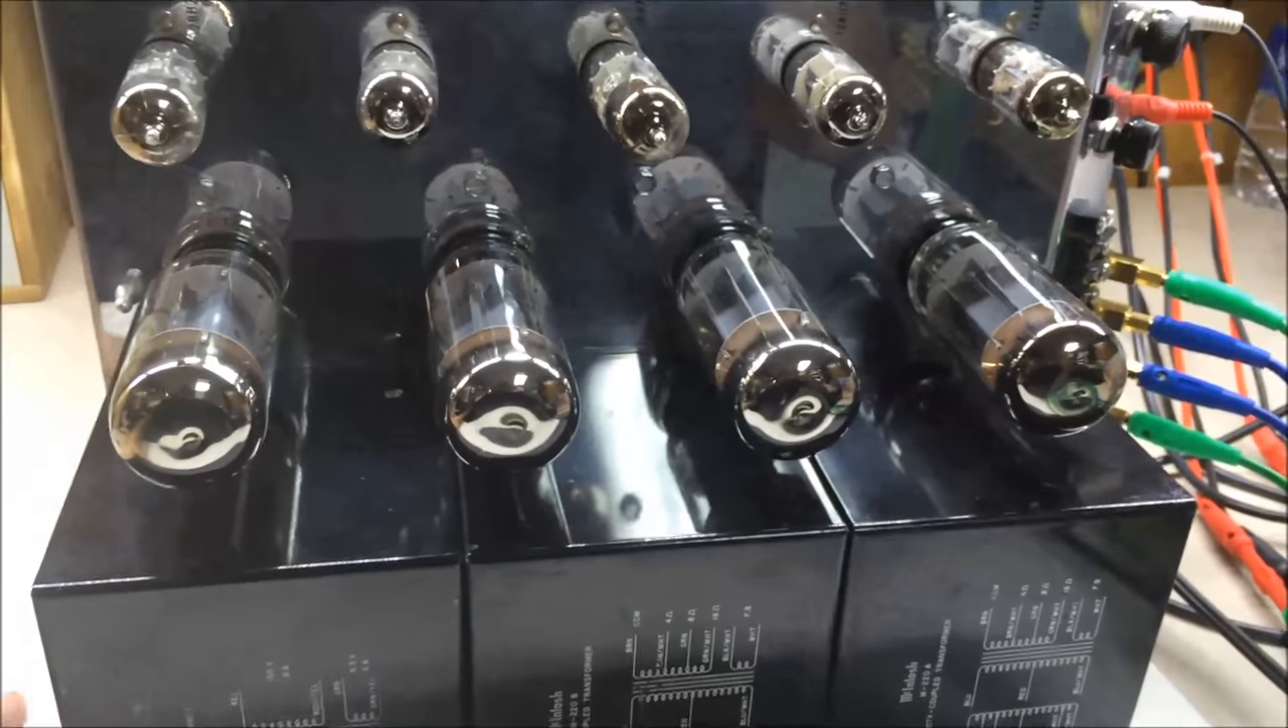Okay at this point as you can see we've installed the four new large bottle um 7591a electro harmonics tubes.